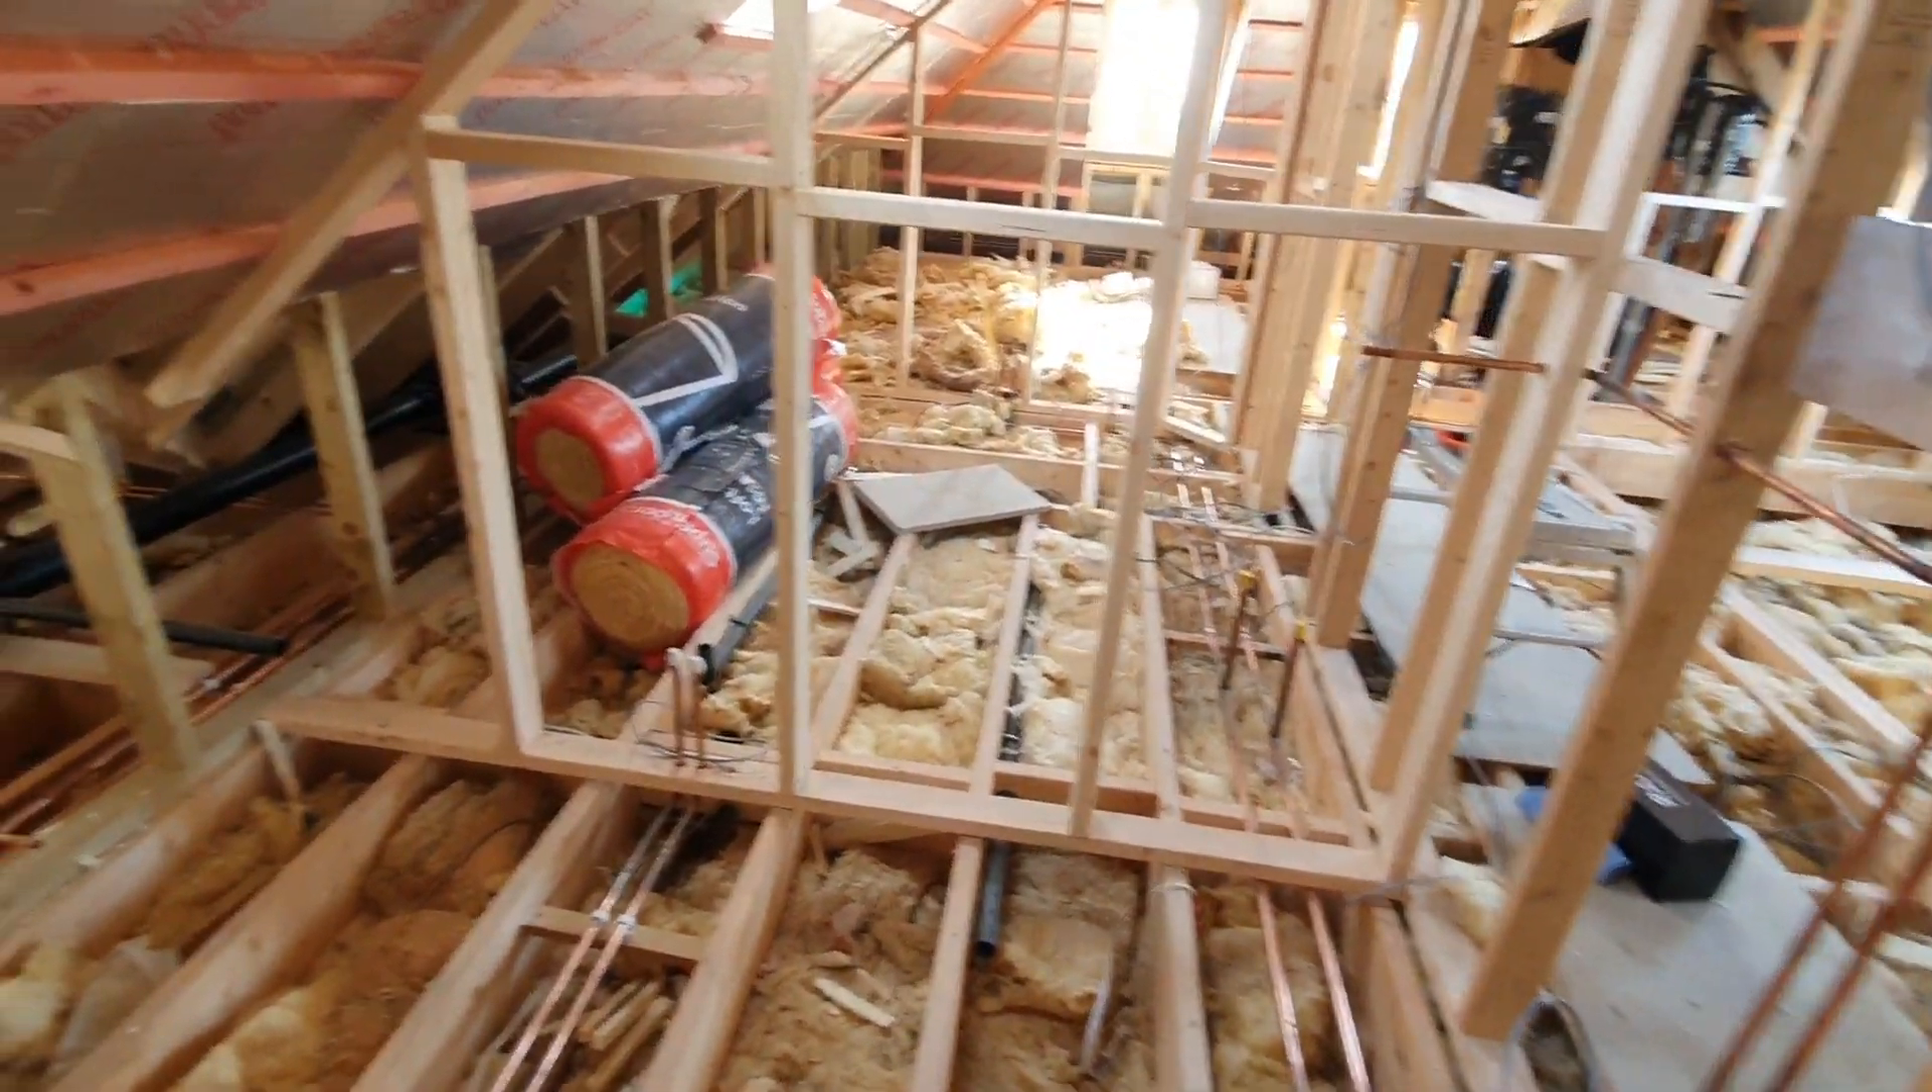Now they've got the studding up.